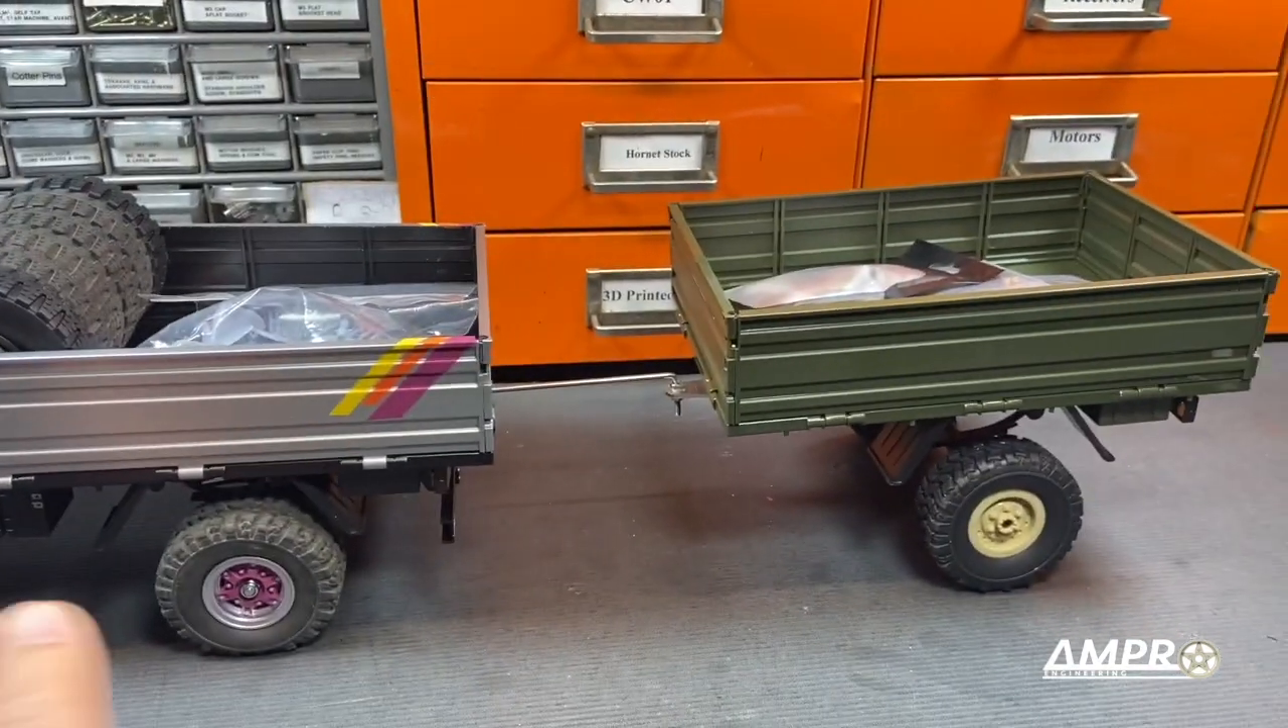There you go. All assembled. You can see I put some different wheels and tires on it.